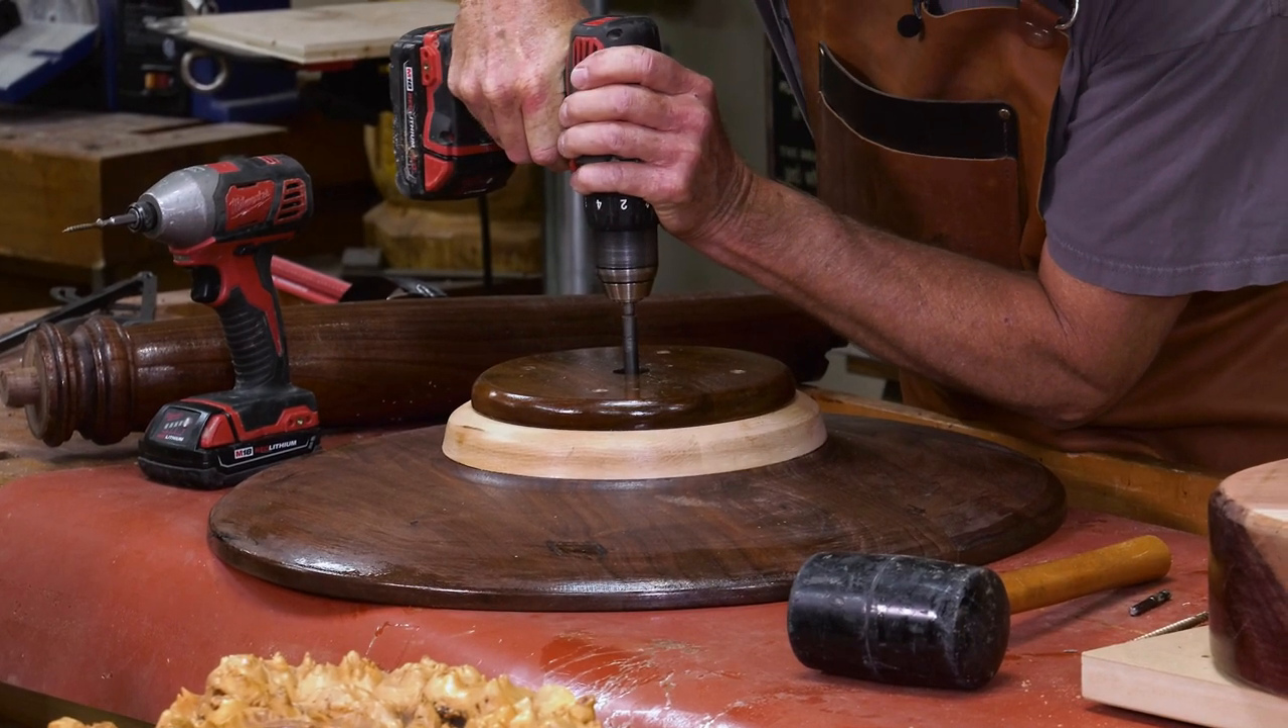You can see I've added one more disc to the bottom of this.